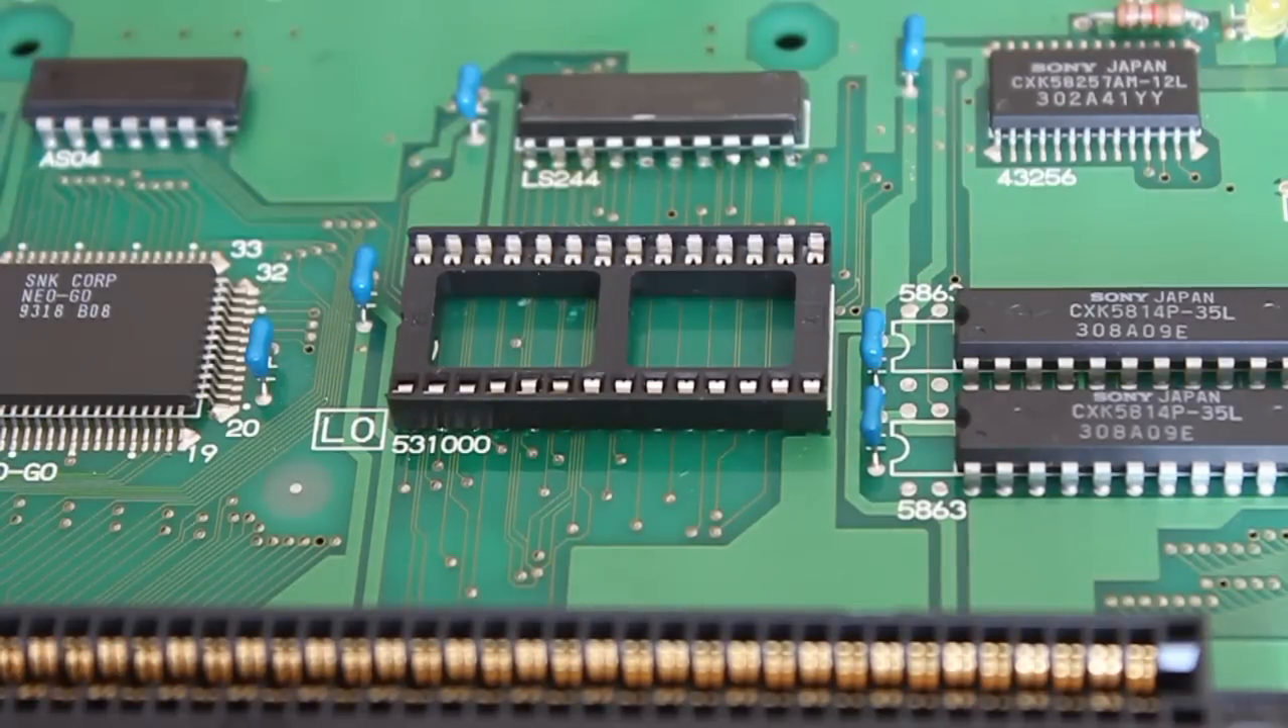Donc, j'ai installé le support. Et pour la partie supérieure droite de la carte mère, c'est OK.